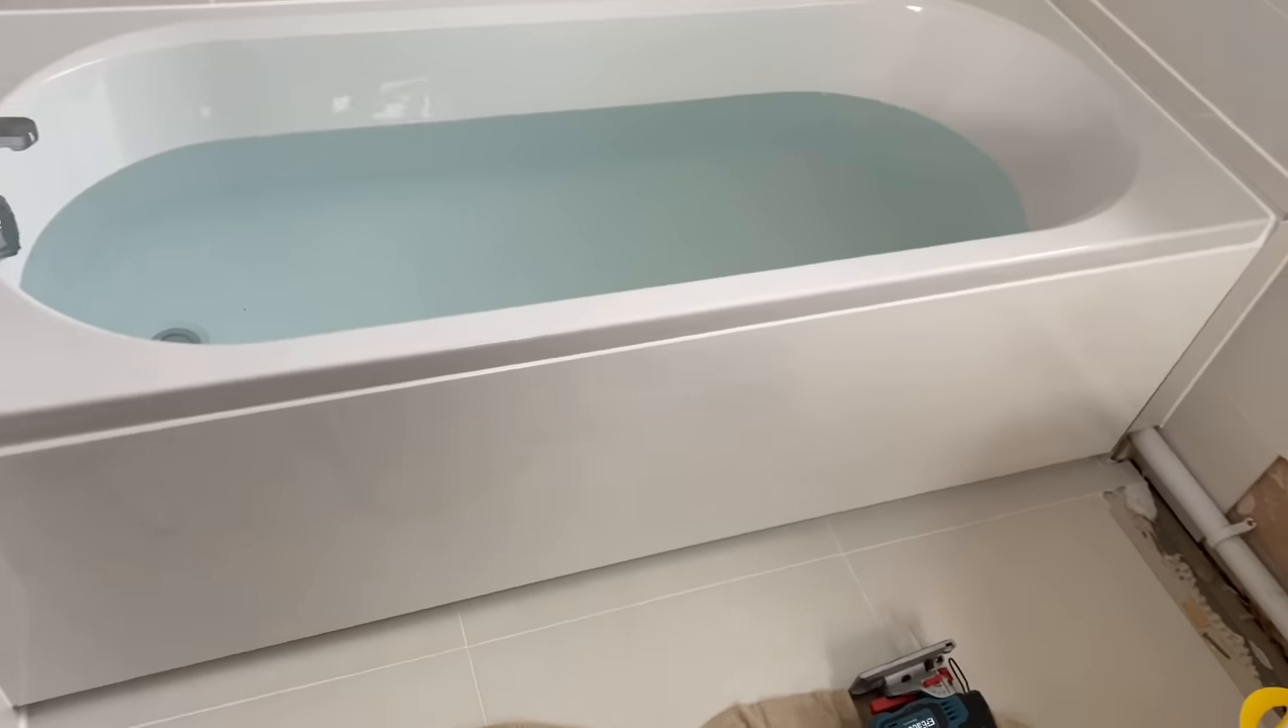All right so we've got the bath panel on now it's uh one of them nice finished wooden ones.